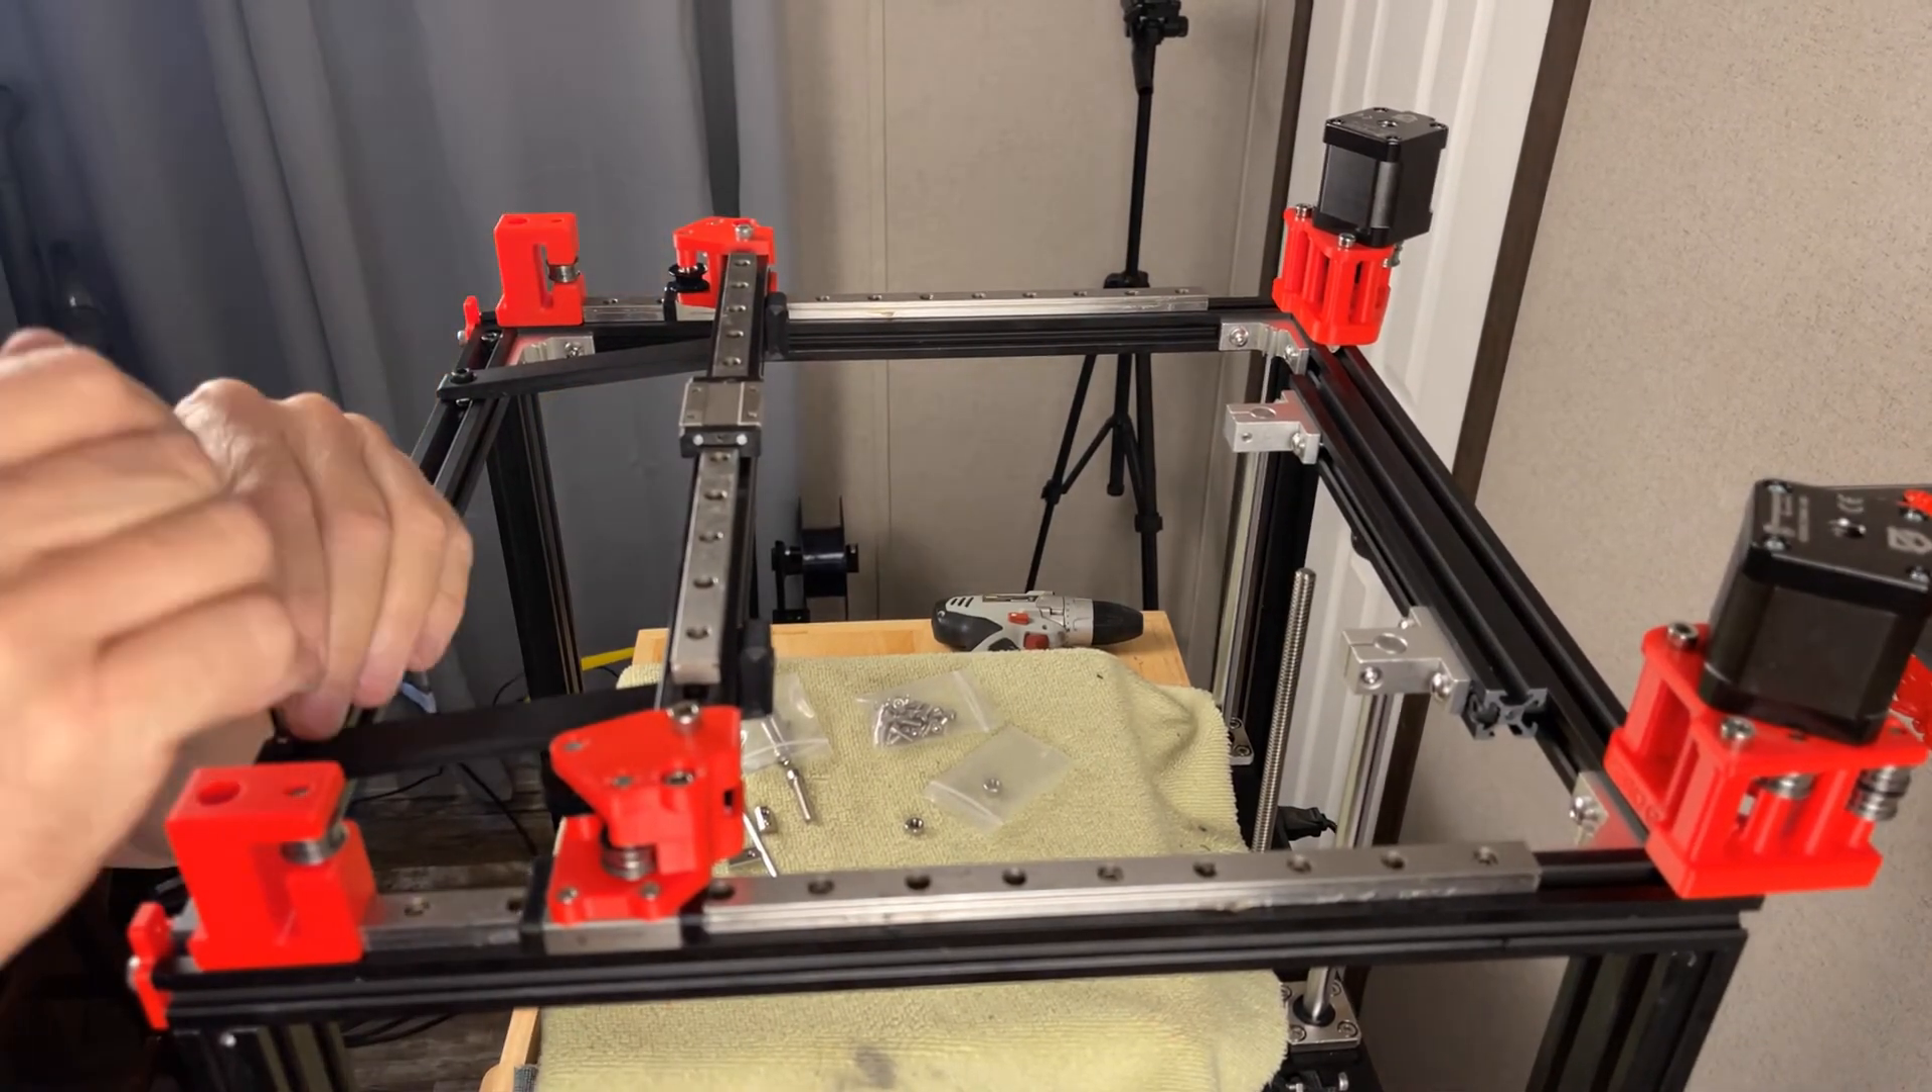The uh x and y gantry are together now.